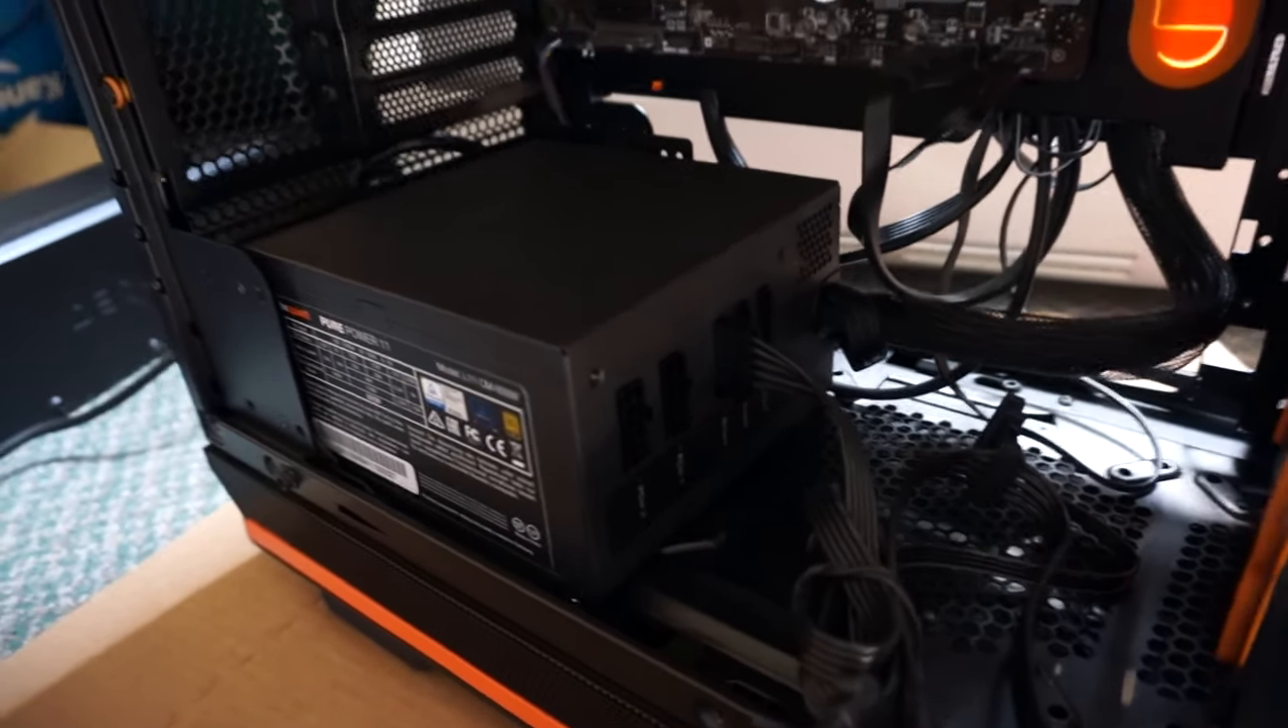I've got the new power supply hooked up this is the BeQuiet 600 watt modular power supply so it only has a couple of wires plugged in.